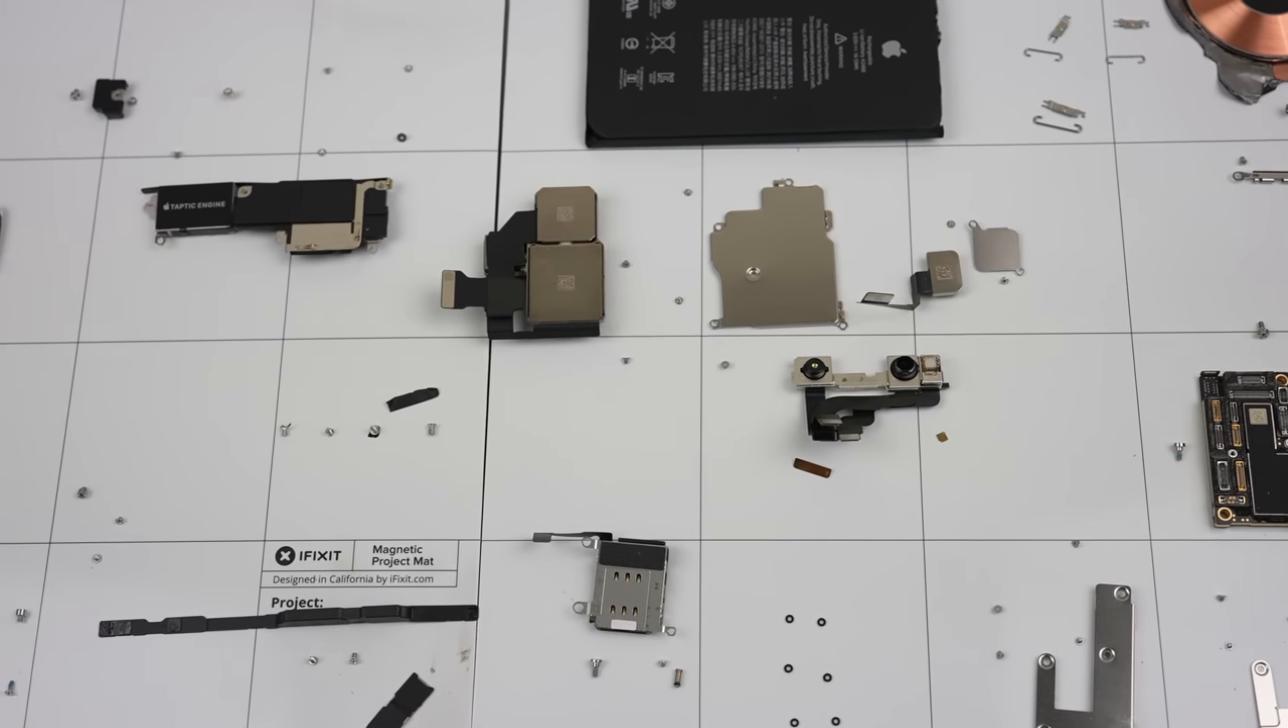And with that, we've now fully disassembled the iPhone 12 Pro Max.